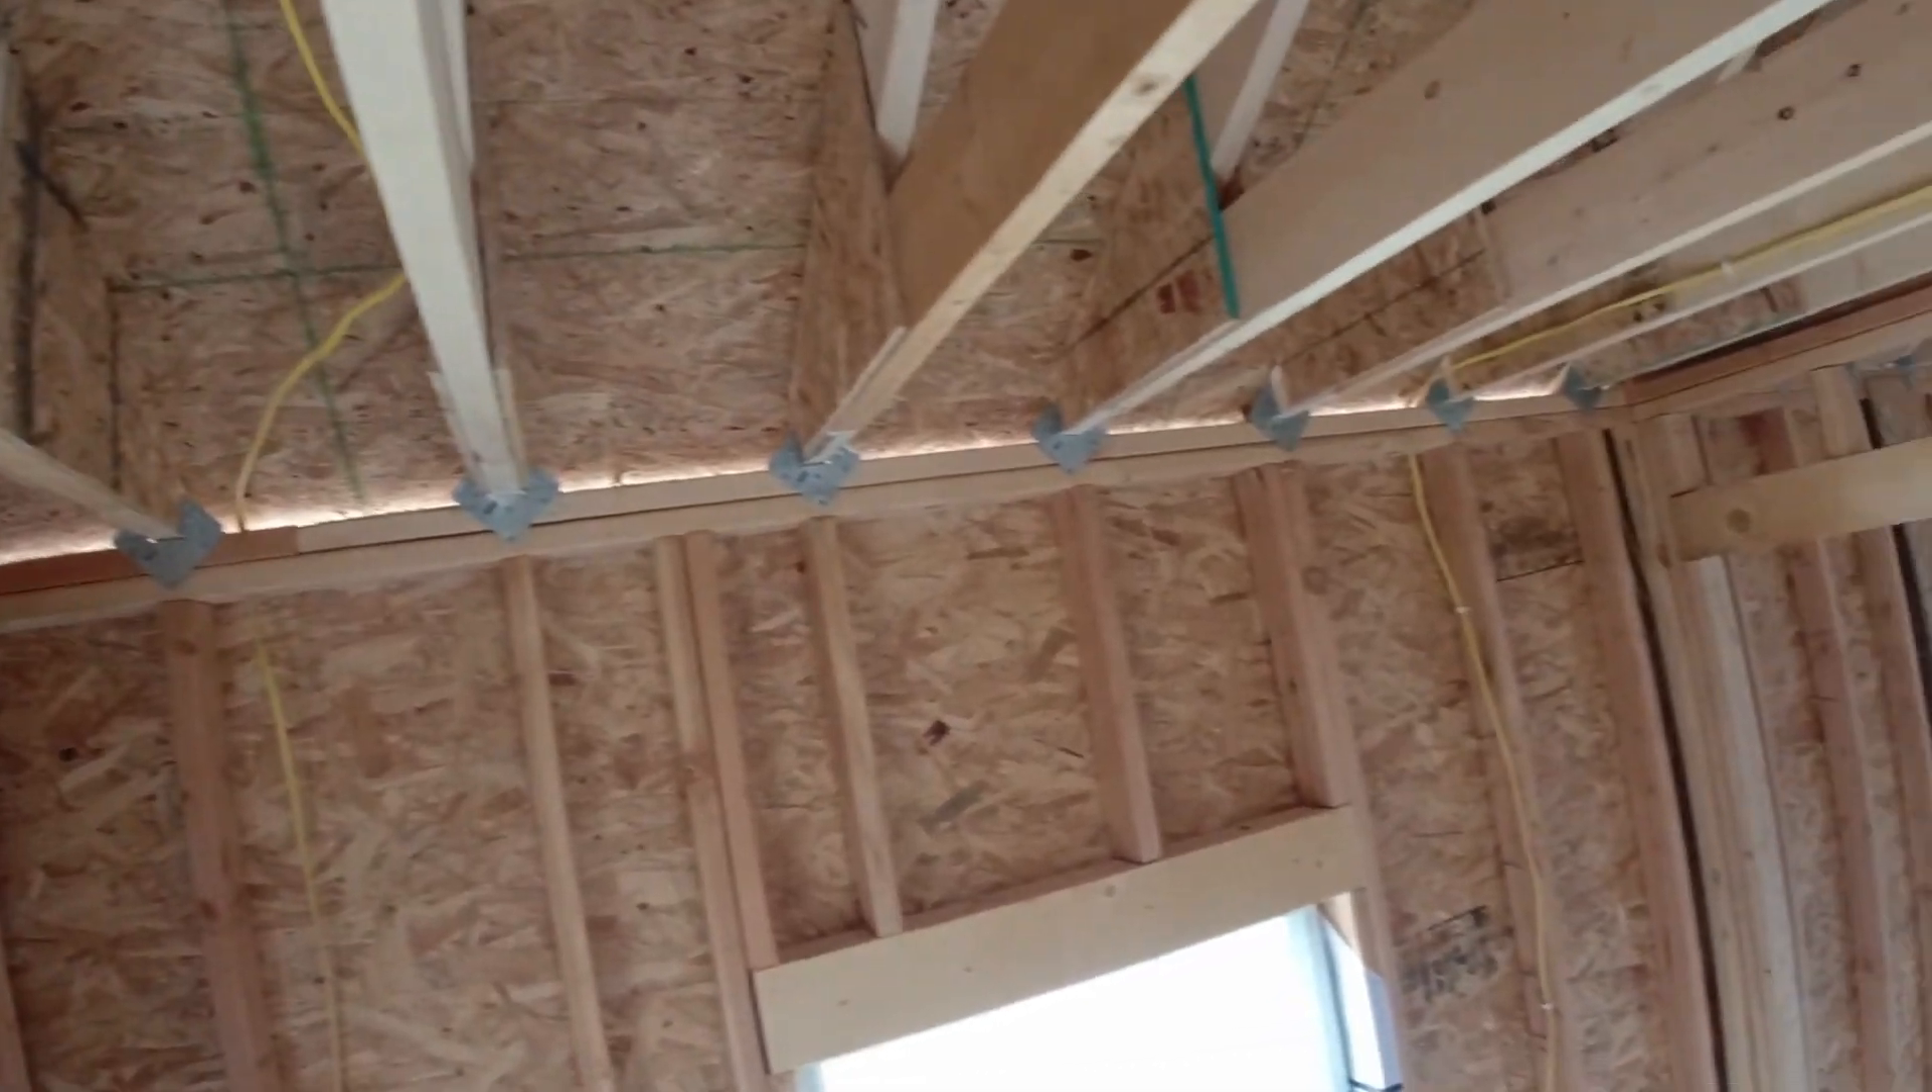You can see the uh light coming through the top there well it didn't quite meet up nicely.